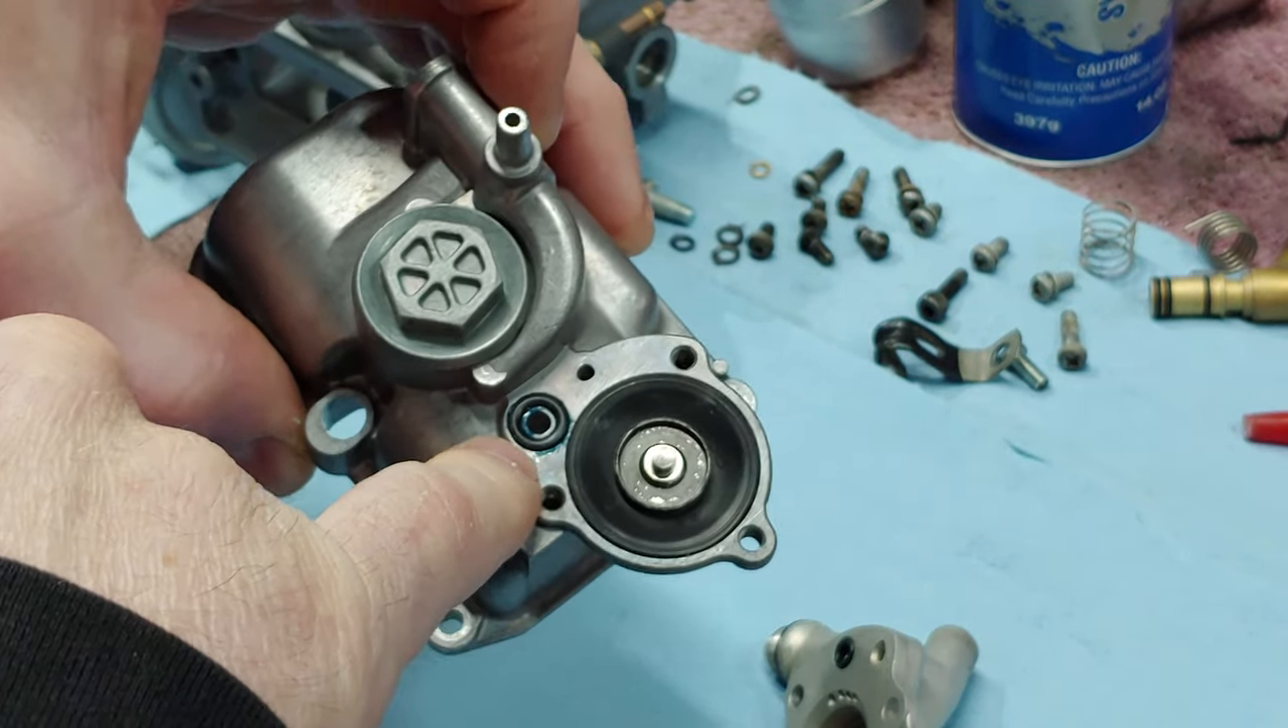So I was getting ready to put the accelerator pump together here. I already have the diaphragm in.